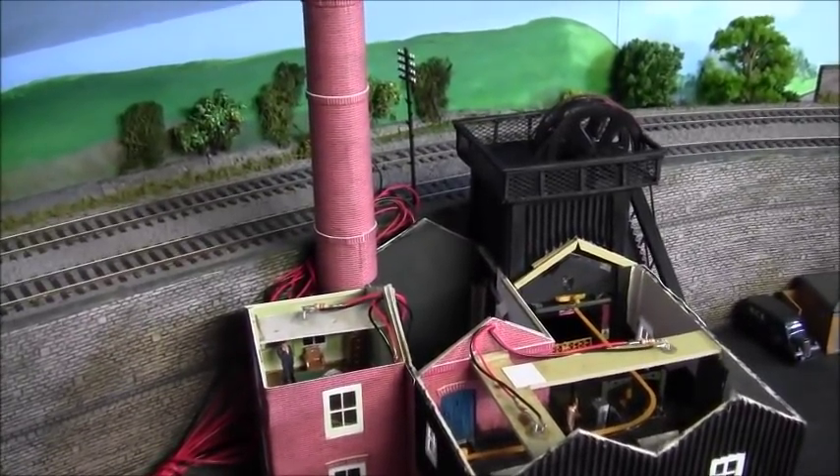Last time as you know we did all the internals and the chimney so there's only one thing left to do and that's to fit on the roofs or possibly two things to do.